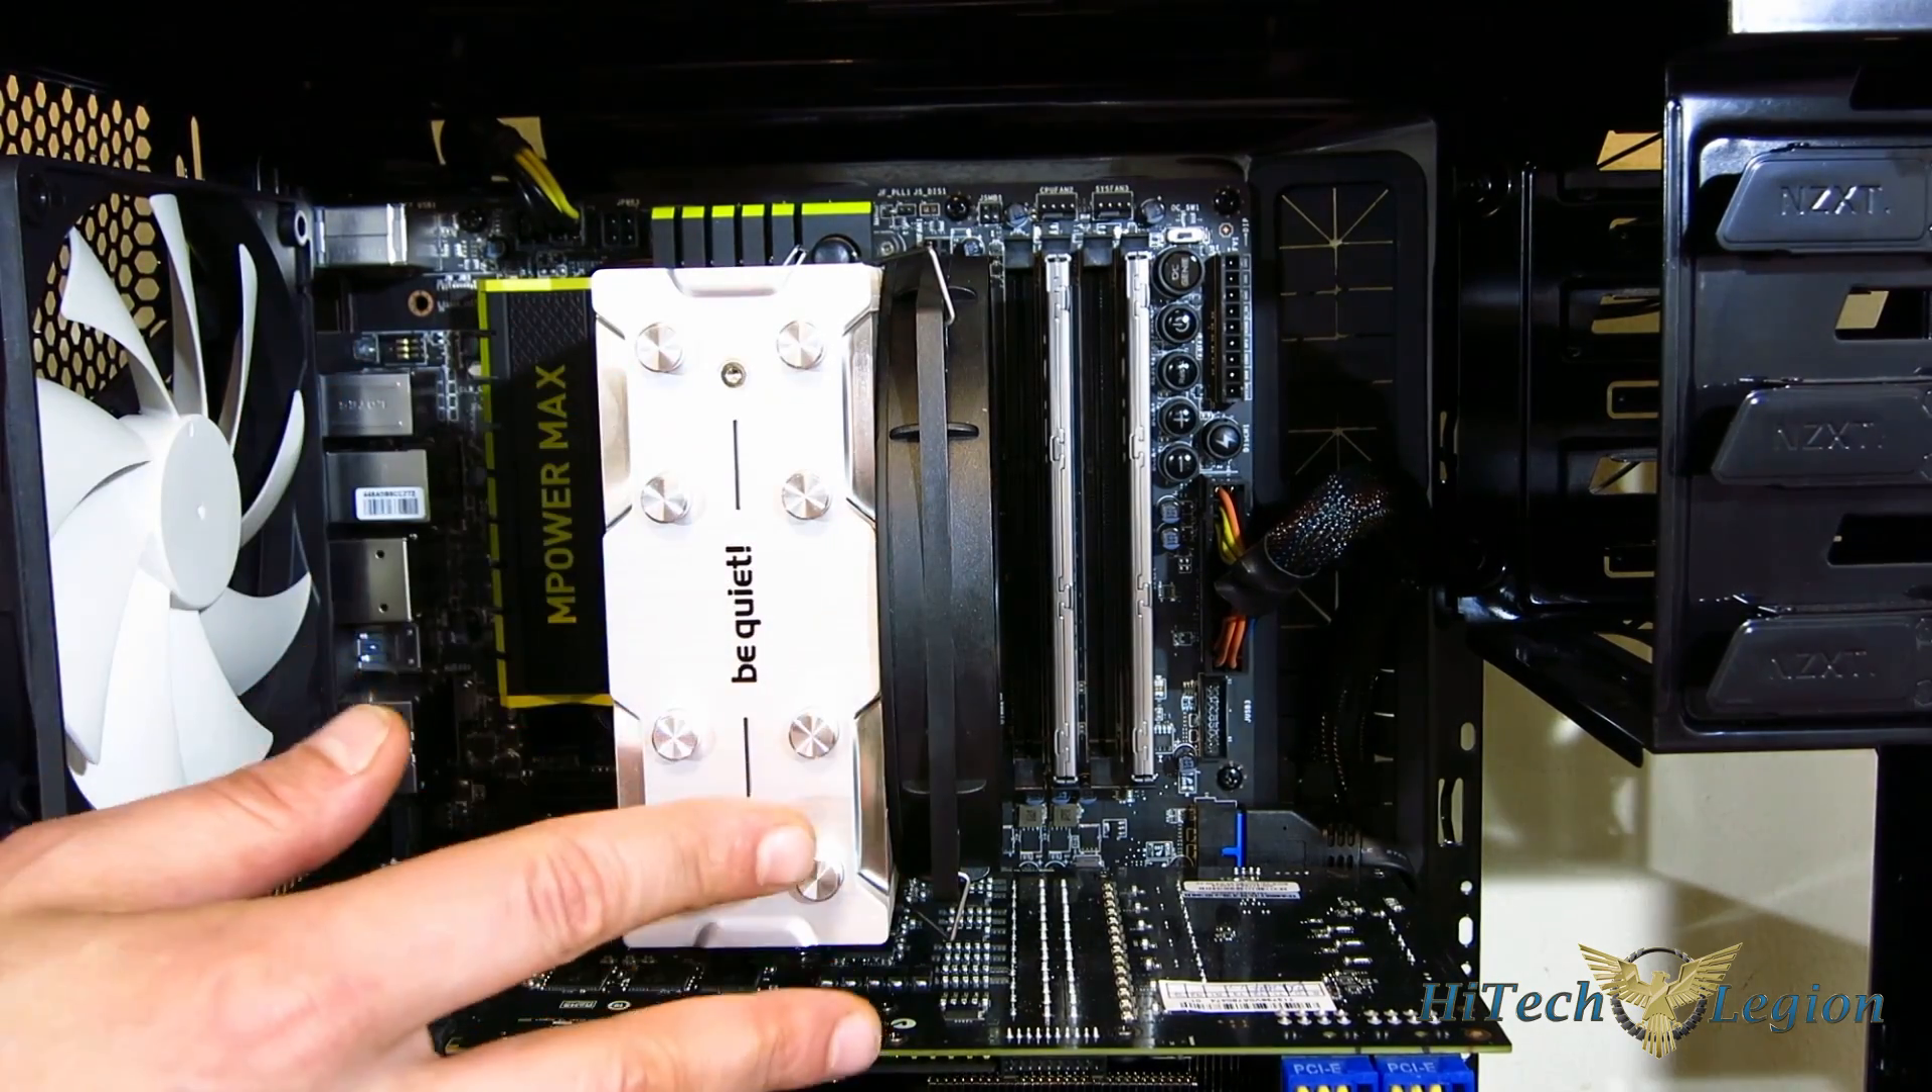All installed in the case, the Be Quiet Shadow Rock Slim, obviously, is a very, very nice looking cooler.